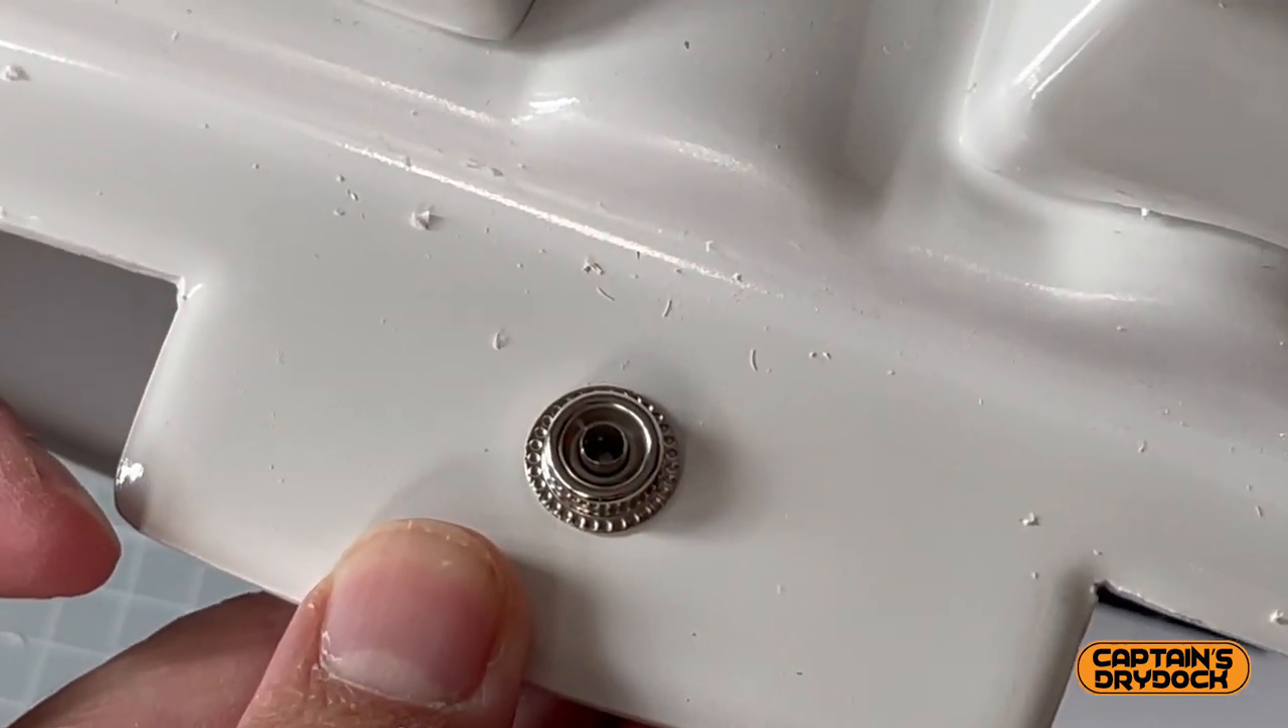There's the male part of the snap installed.